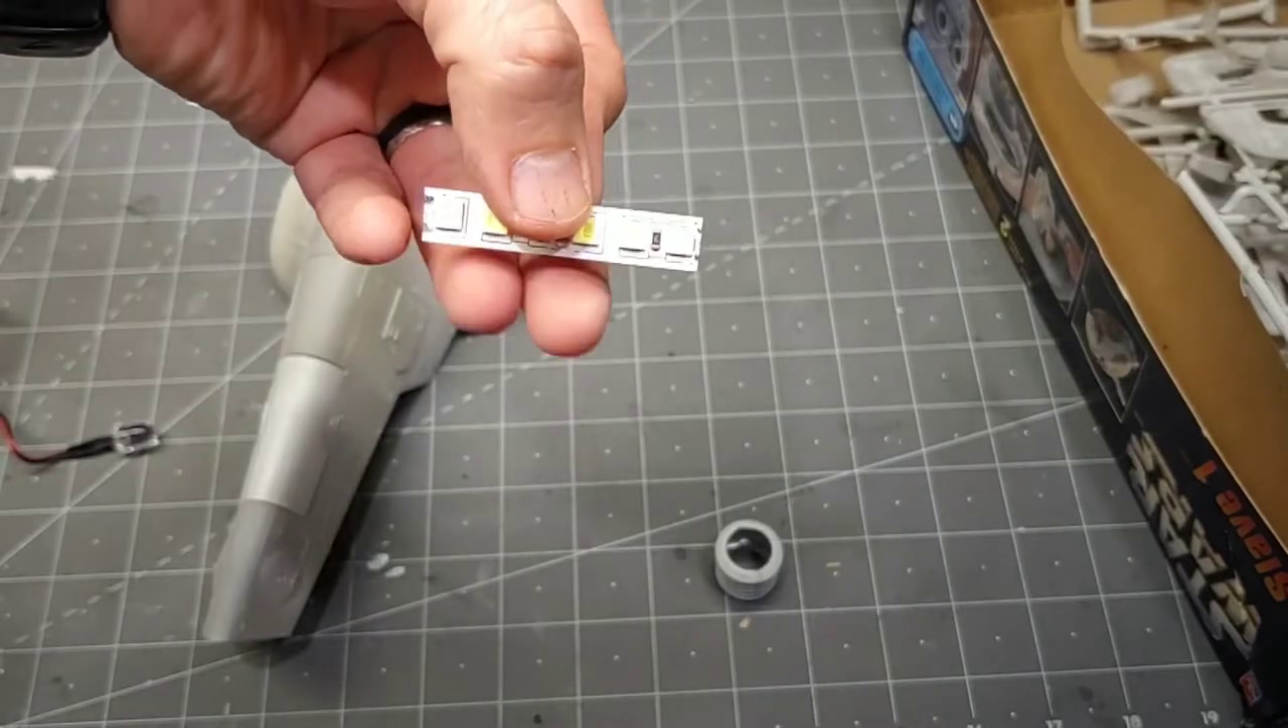I got this LED strip here that I still need to wire up. I've got six bulbs.